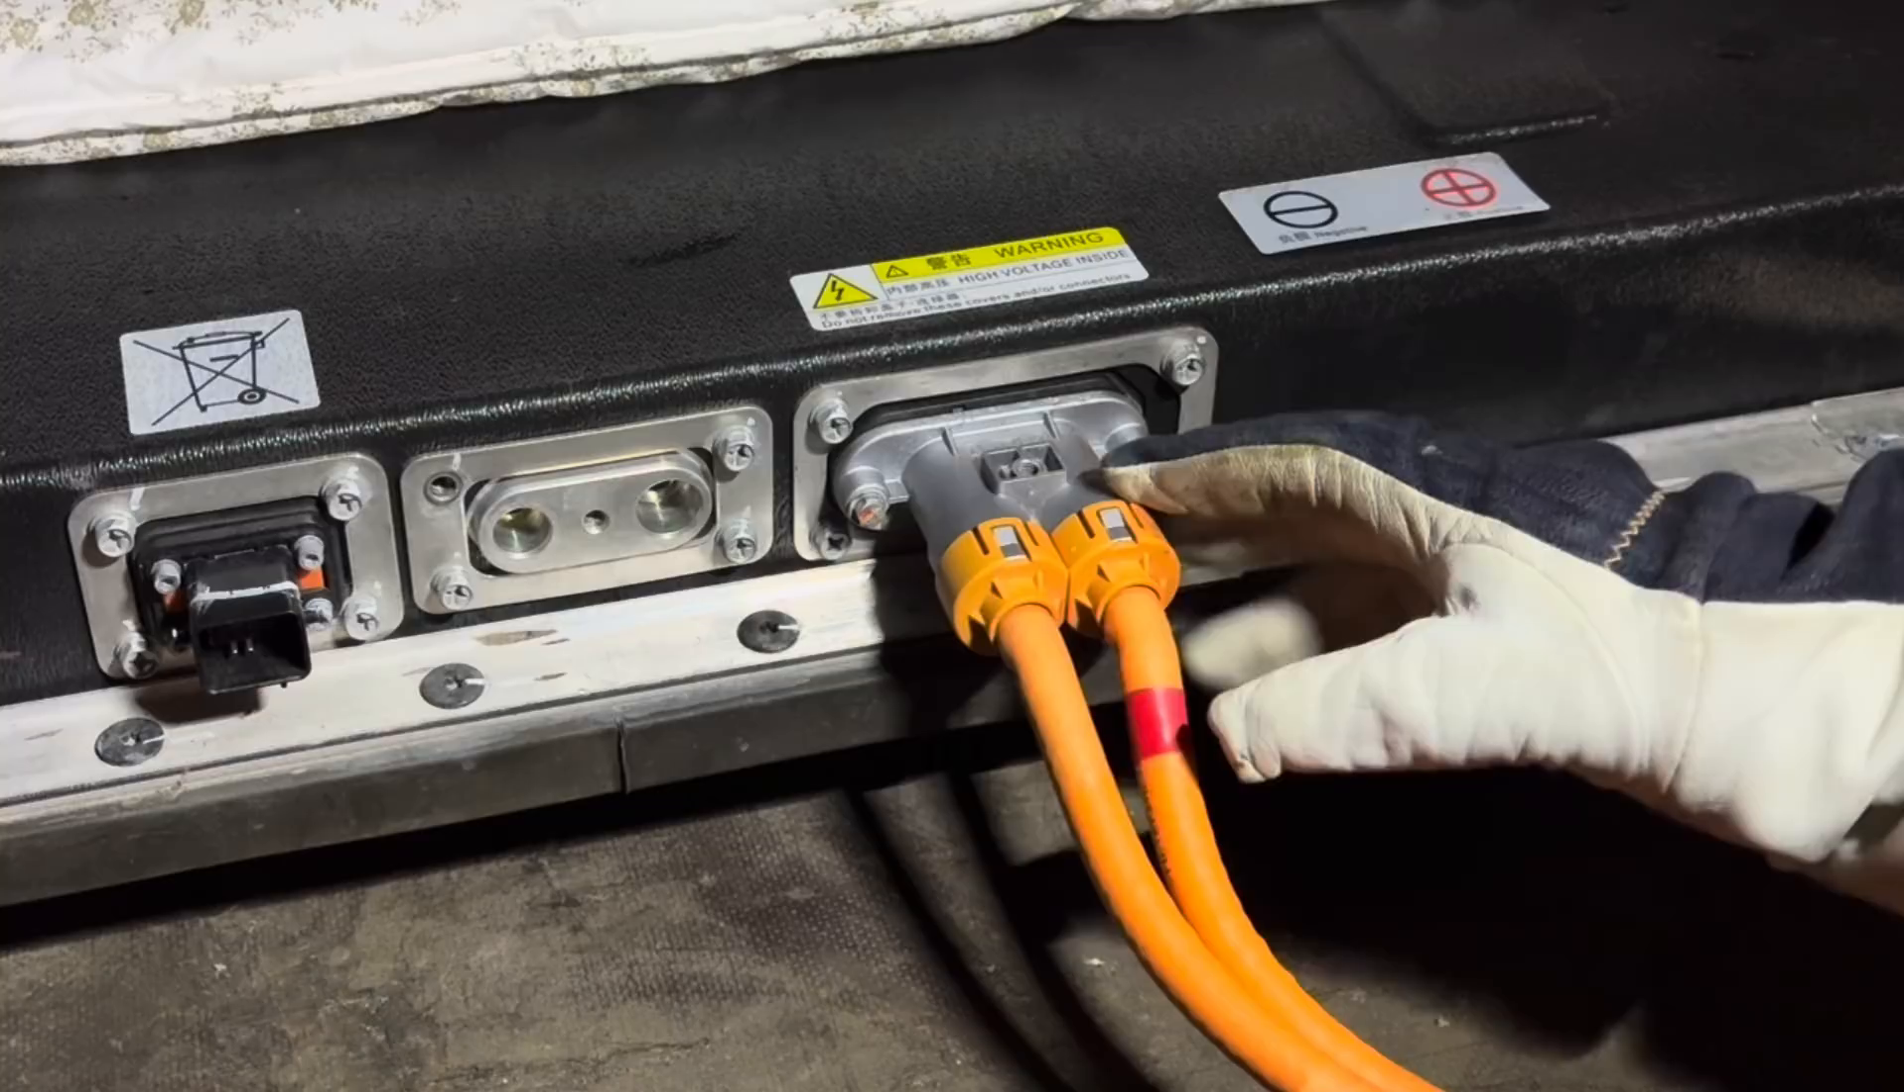Alright, so the high voltage connector is now in place.